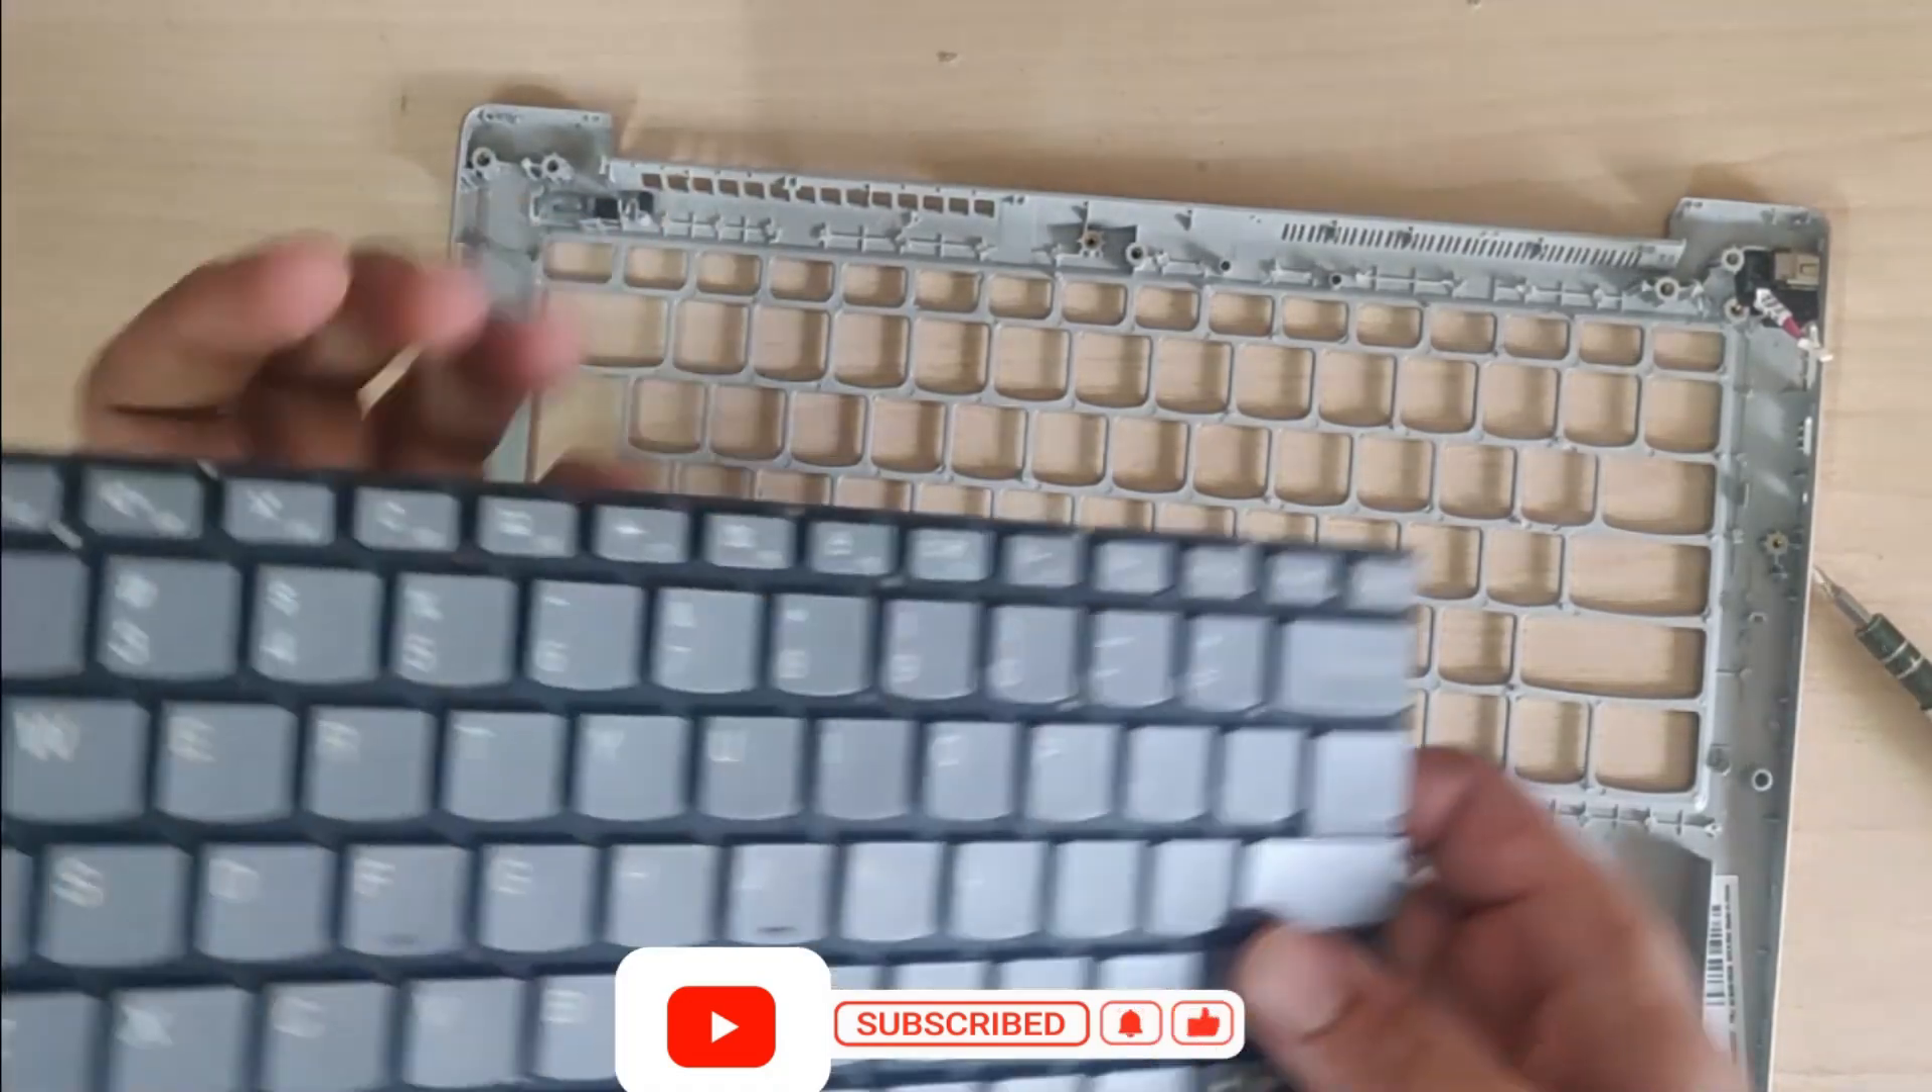As you can see I was able to remove the keyboard from the housing.